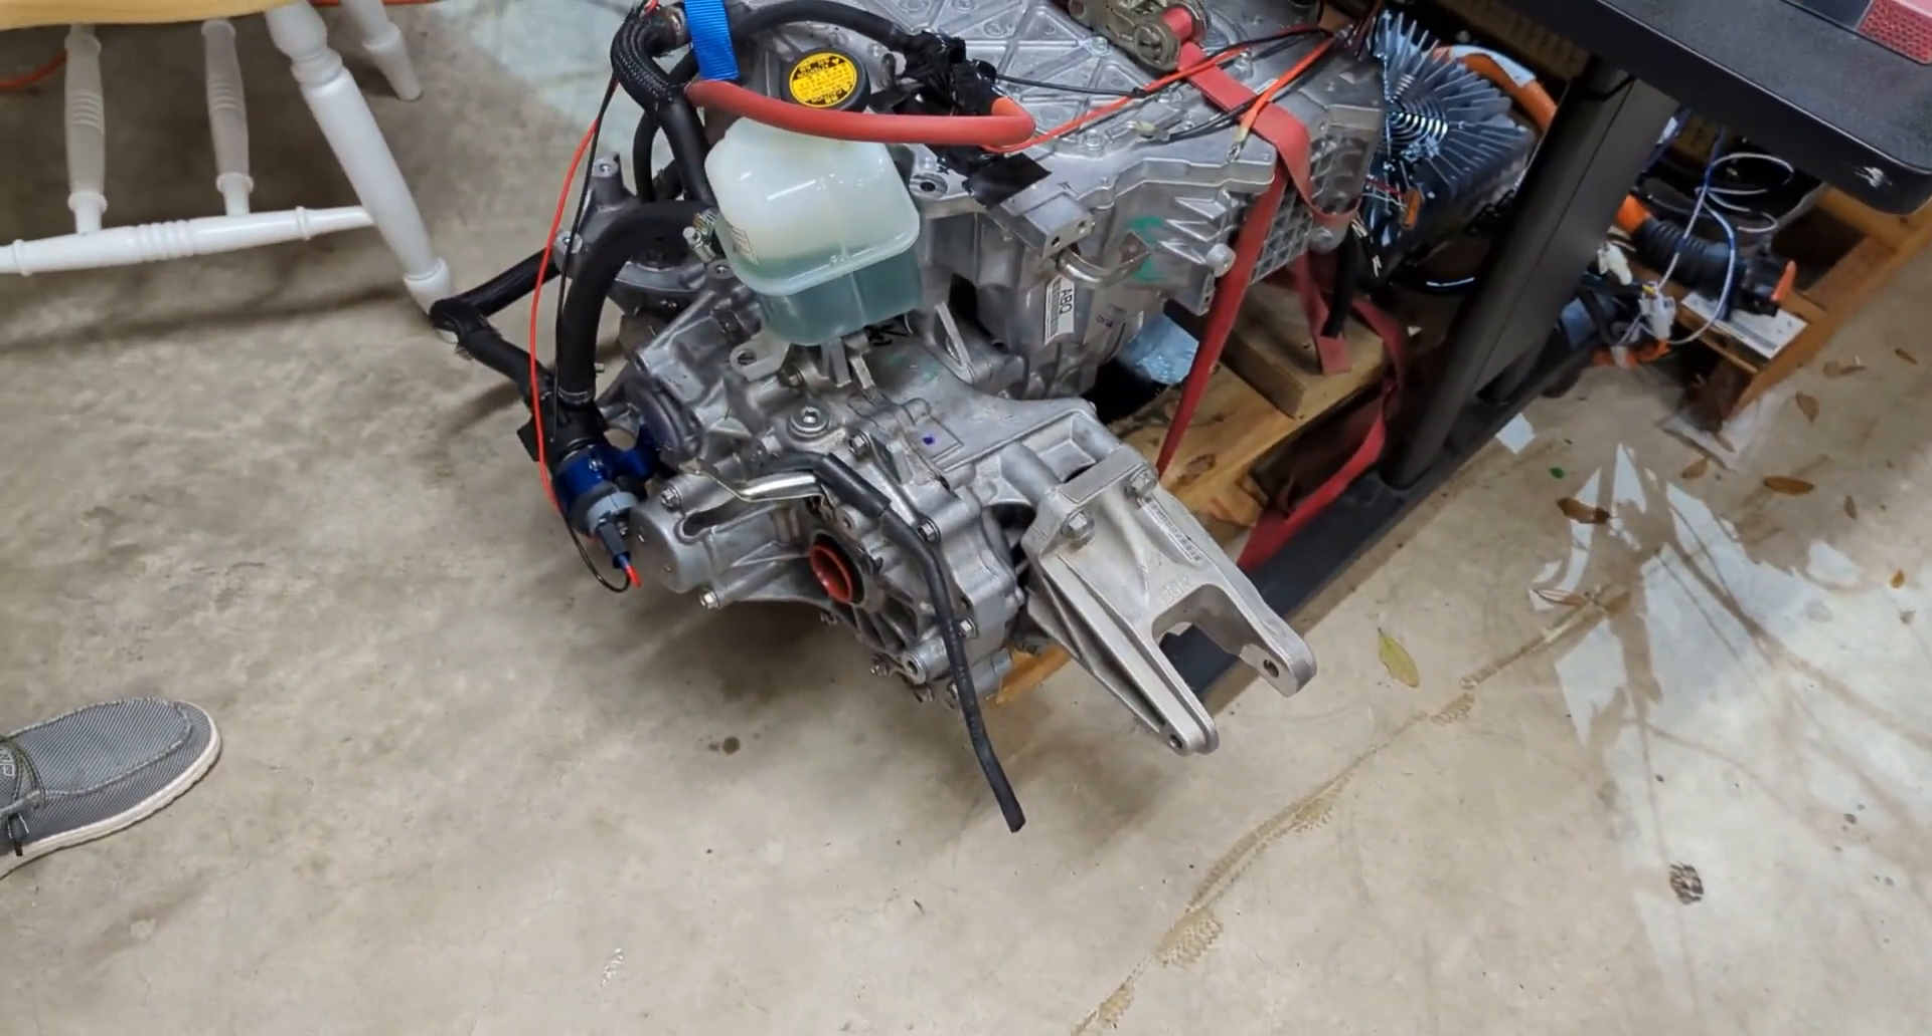Our gearbox is now on and torque down to the motor.